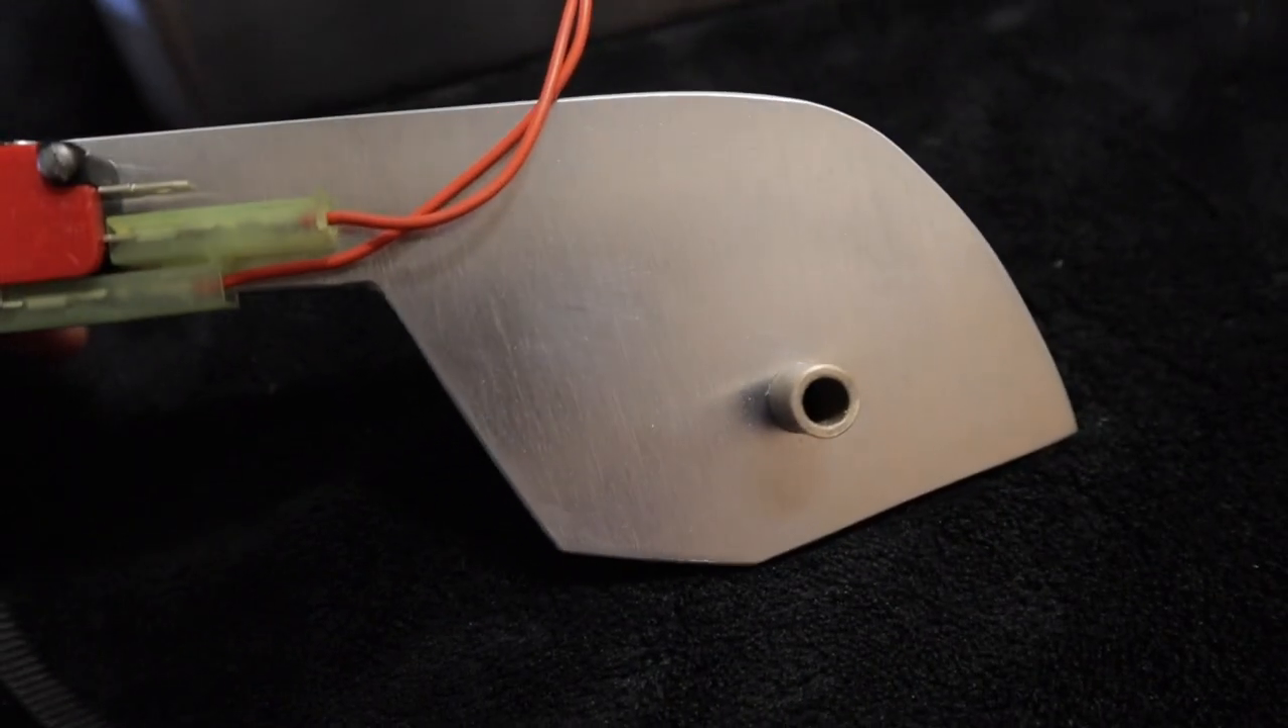I pressed in a bronze bearing quarter inch and that is the pivot point for the bar.